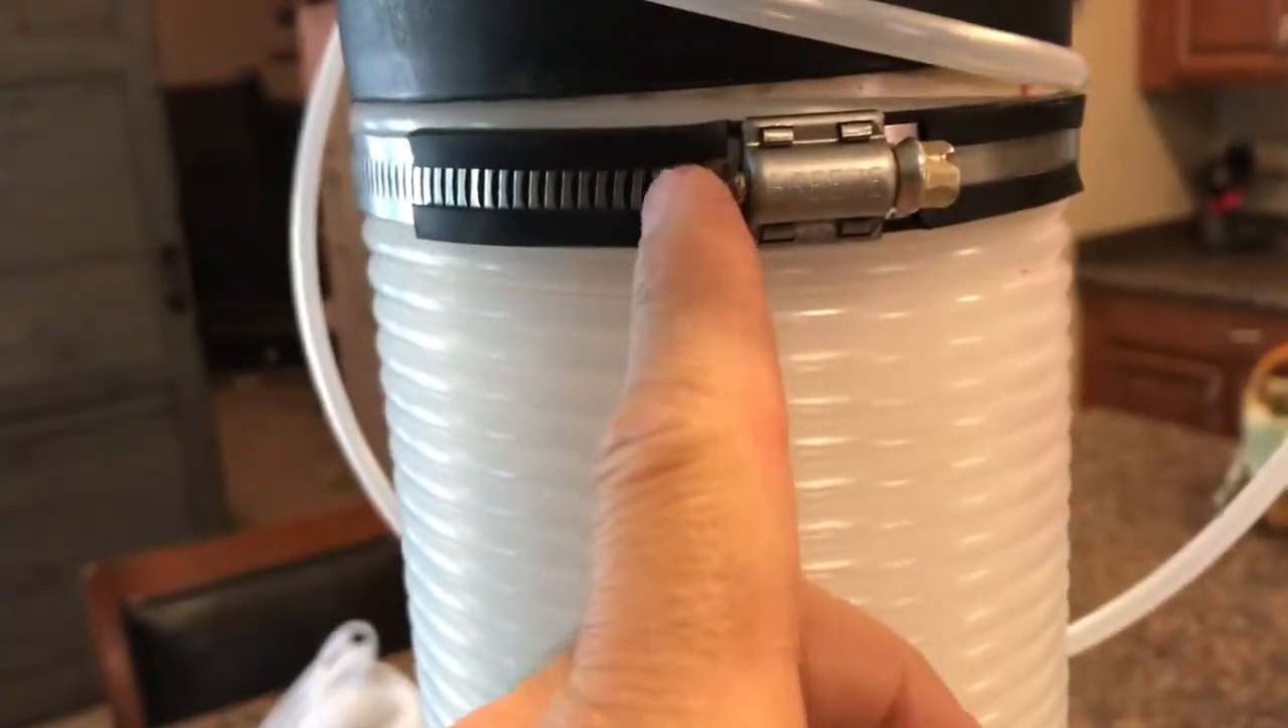So to protect the tubing from the hose clamp where it tightens down at I stole one of the rubbers off of this style clamp that I had and put it underneath the hose clamp.